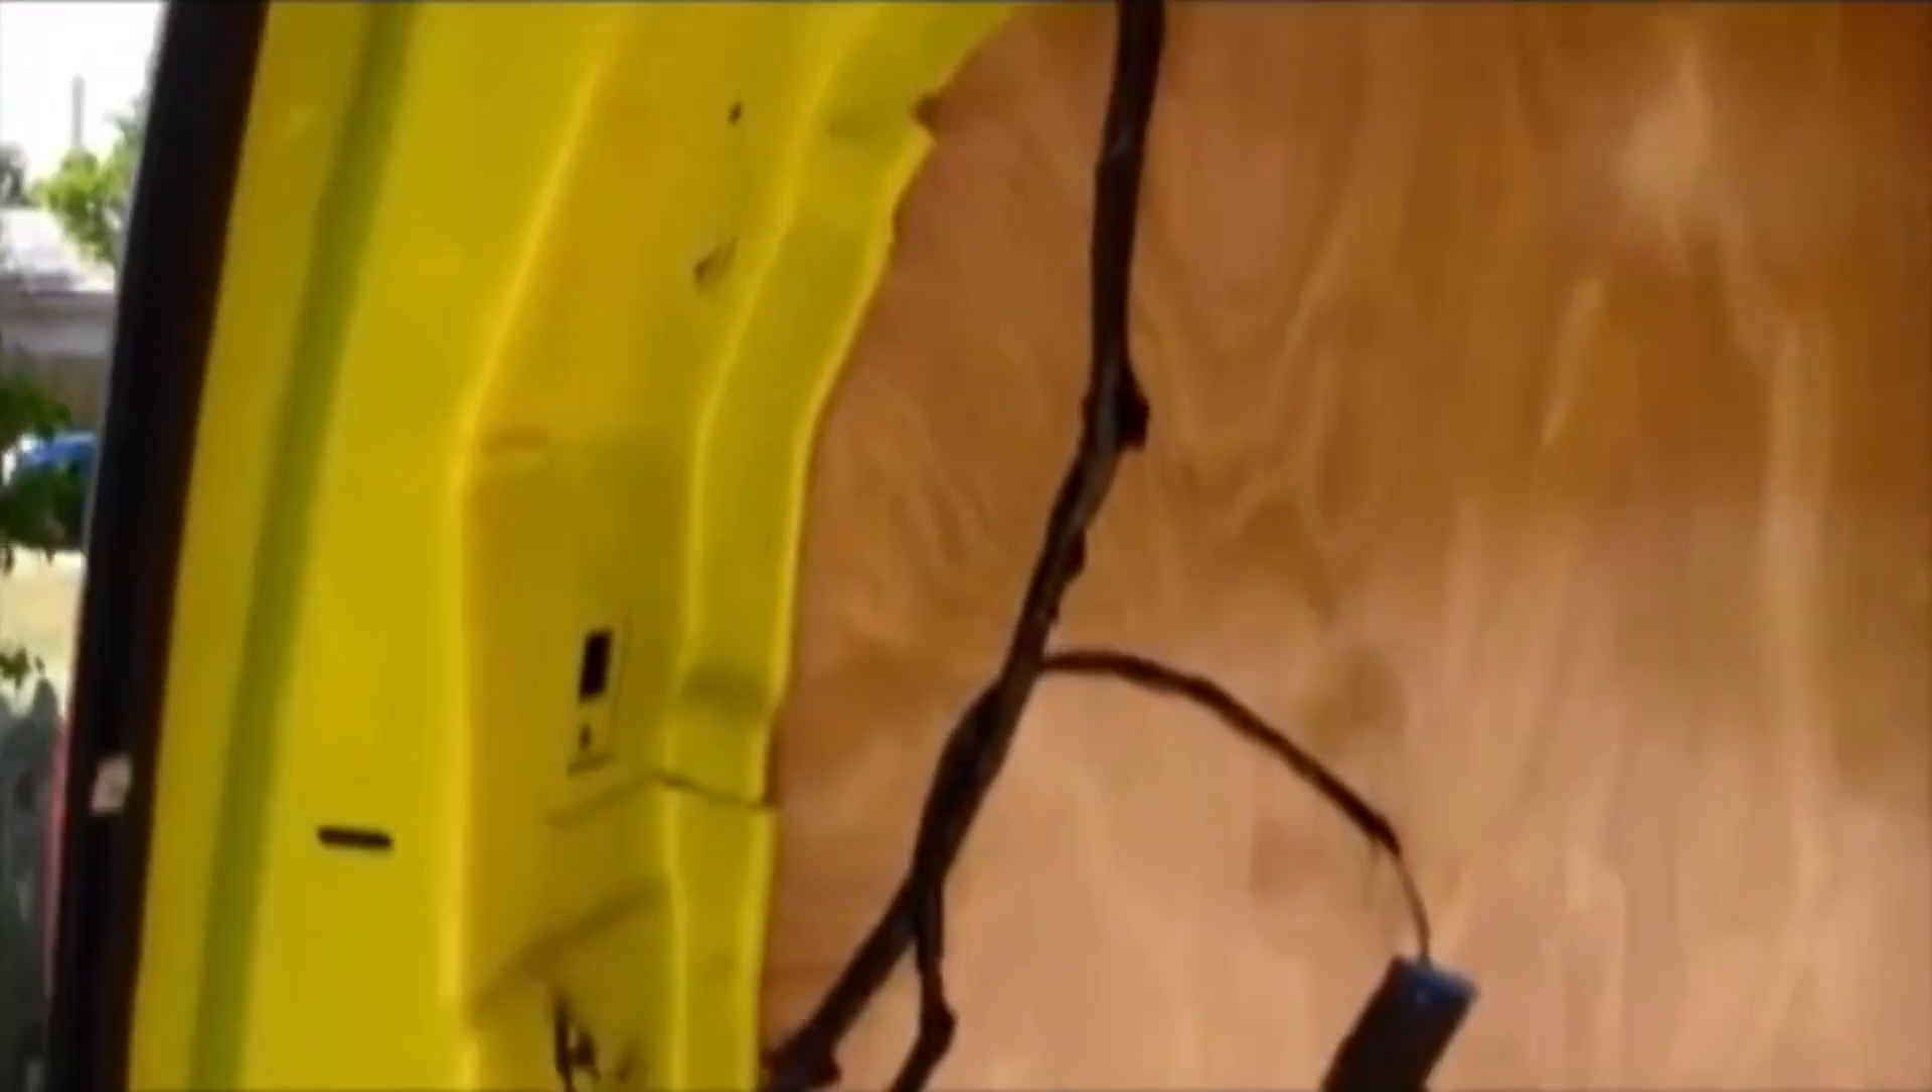We got that last little bit of wiring to tidy up so I've got screw in cable ties and that's what I'll finish it off with.